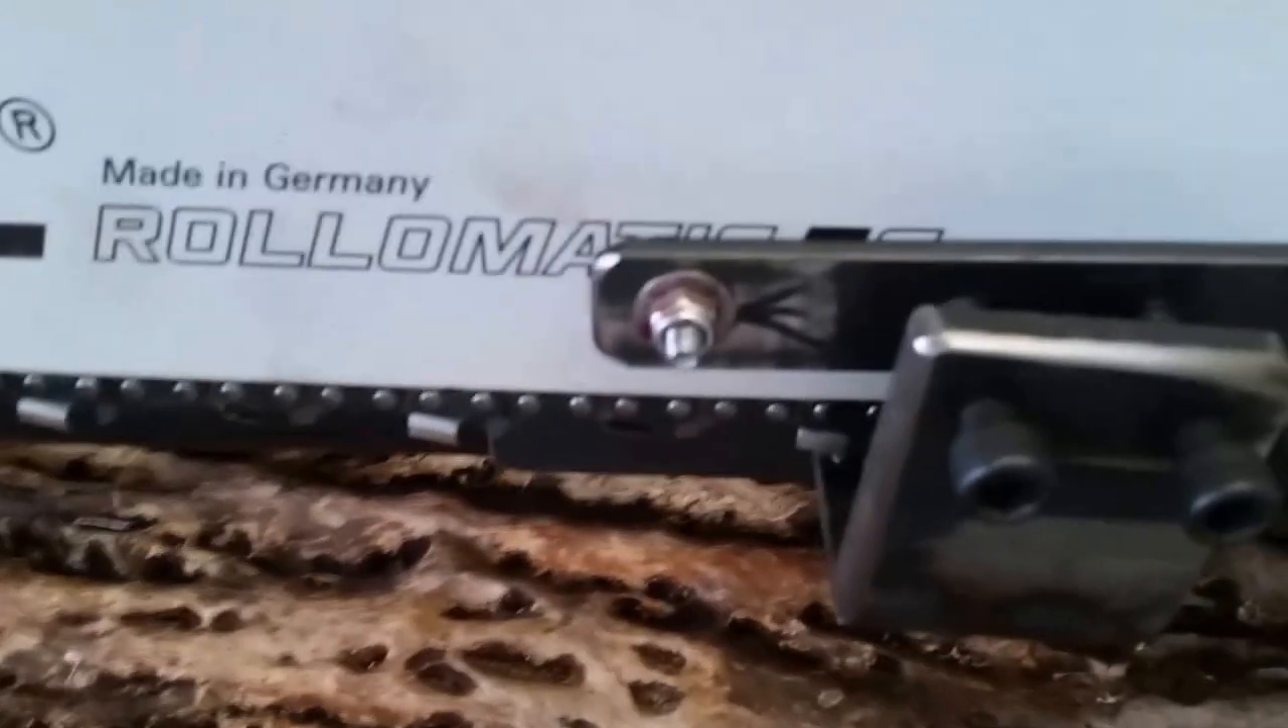I bolted on this piece of quarter inch plate through the bar.